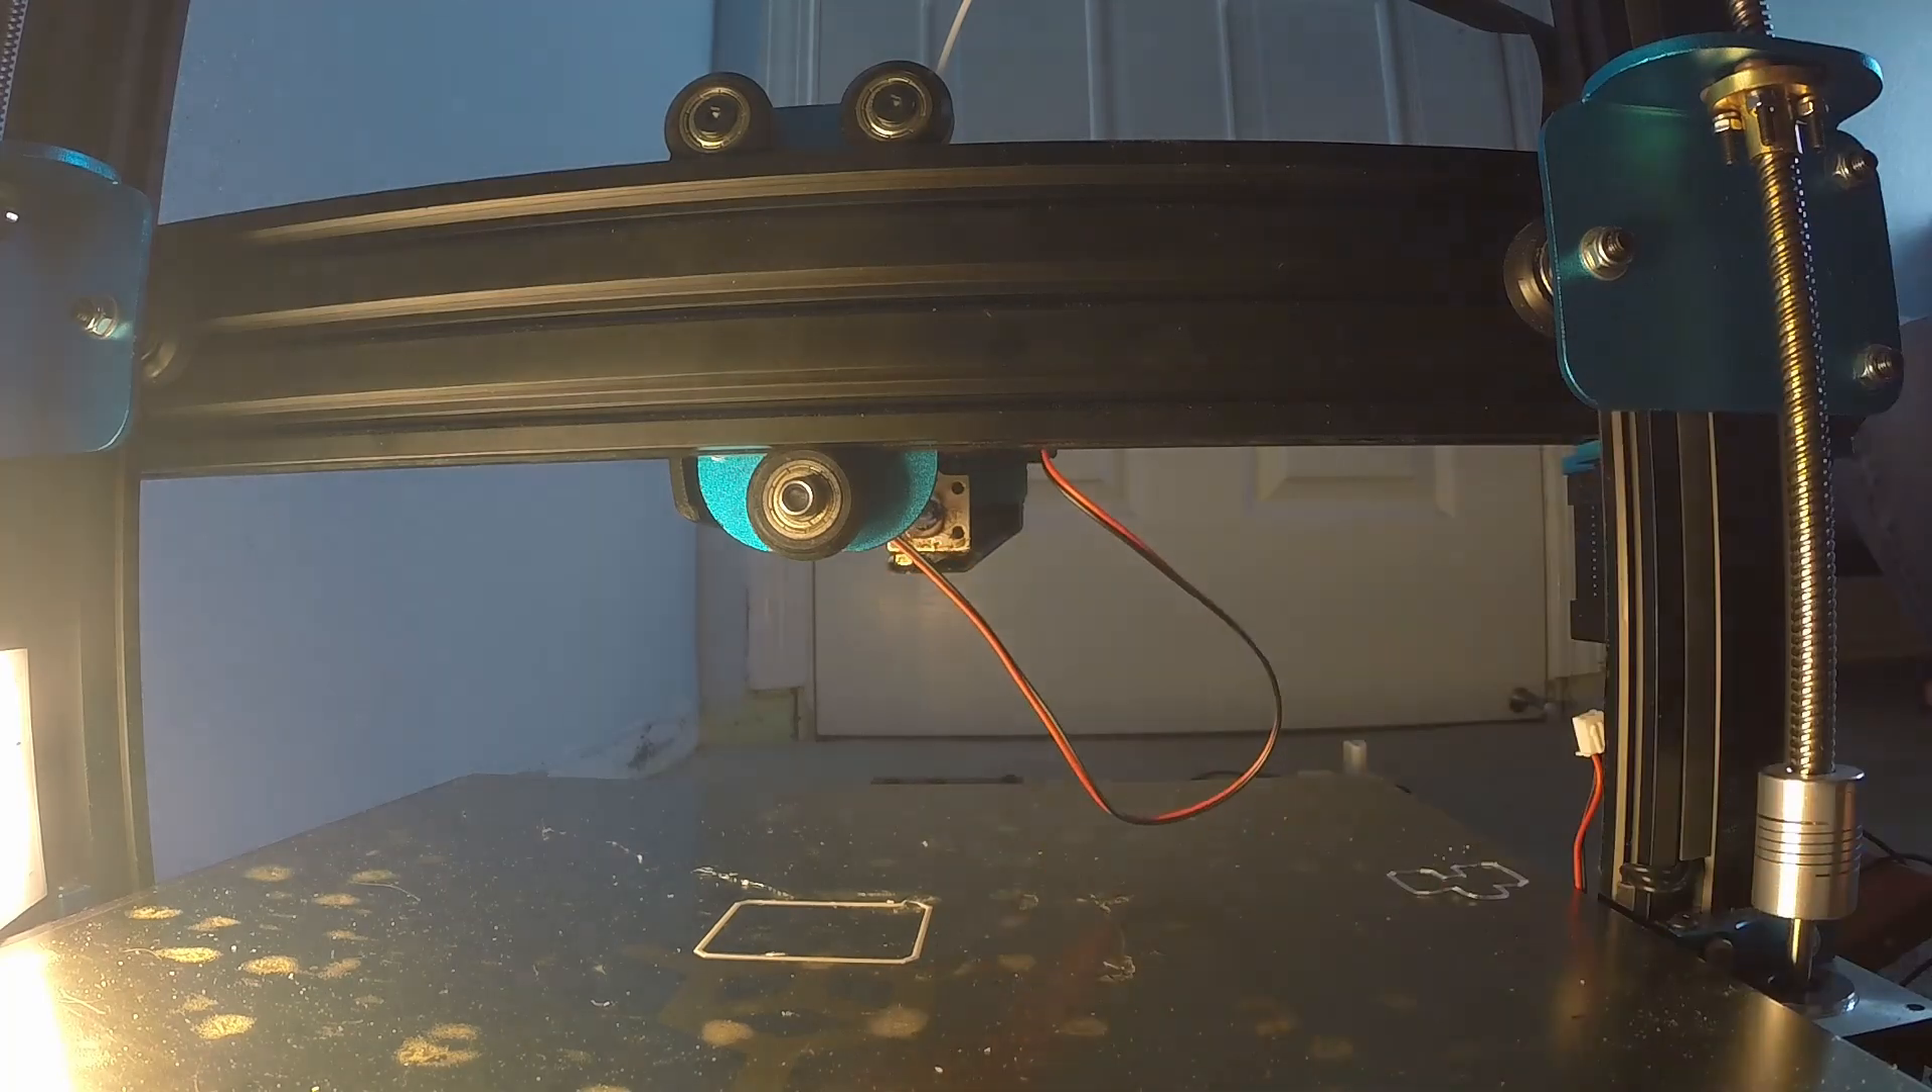Okay, so as you can see here we have all of this excess wire hanging down.